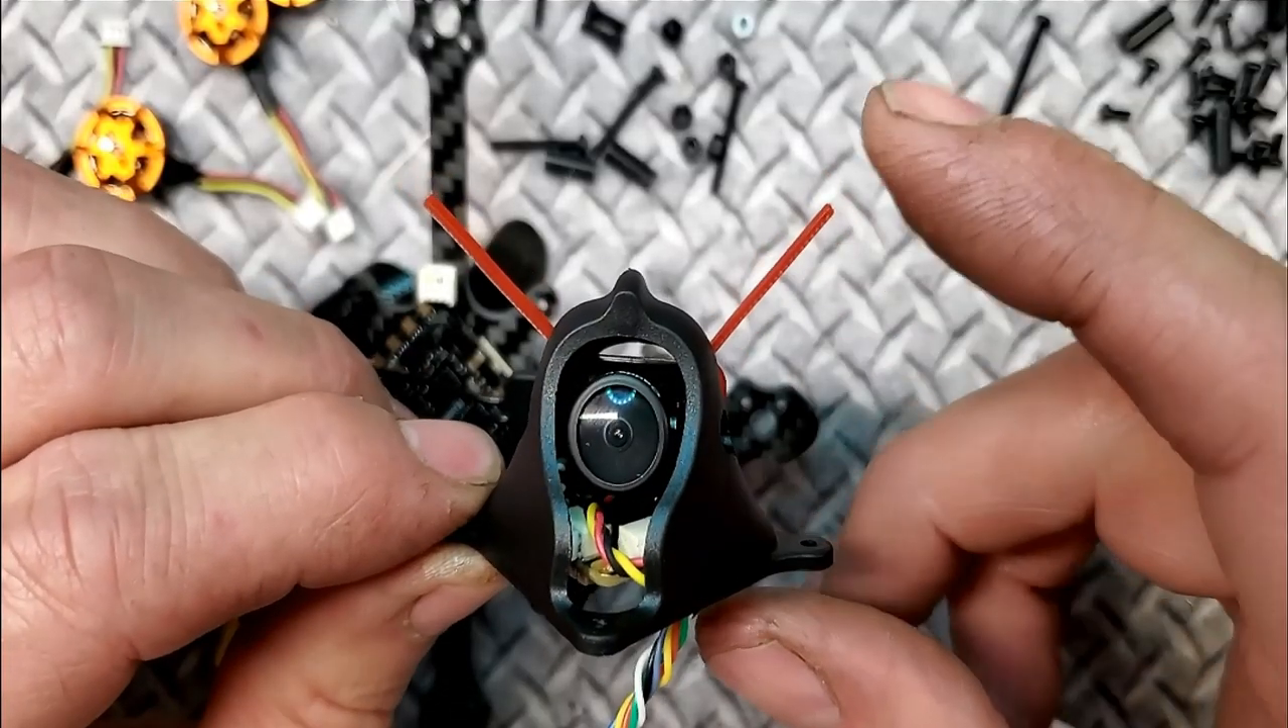This is the top being completed. As you can see, I have the little zip ties coming out here.